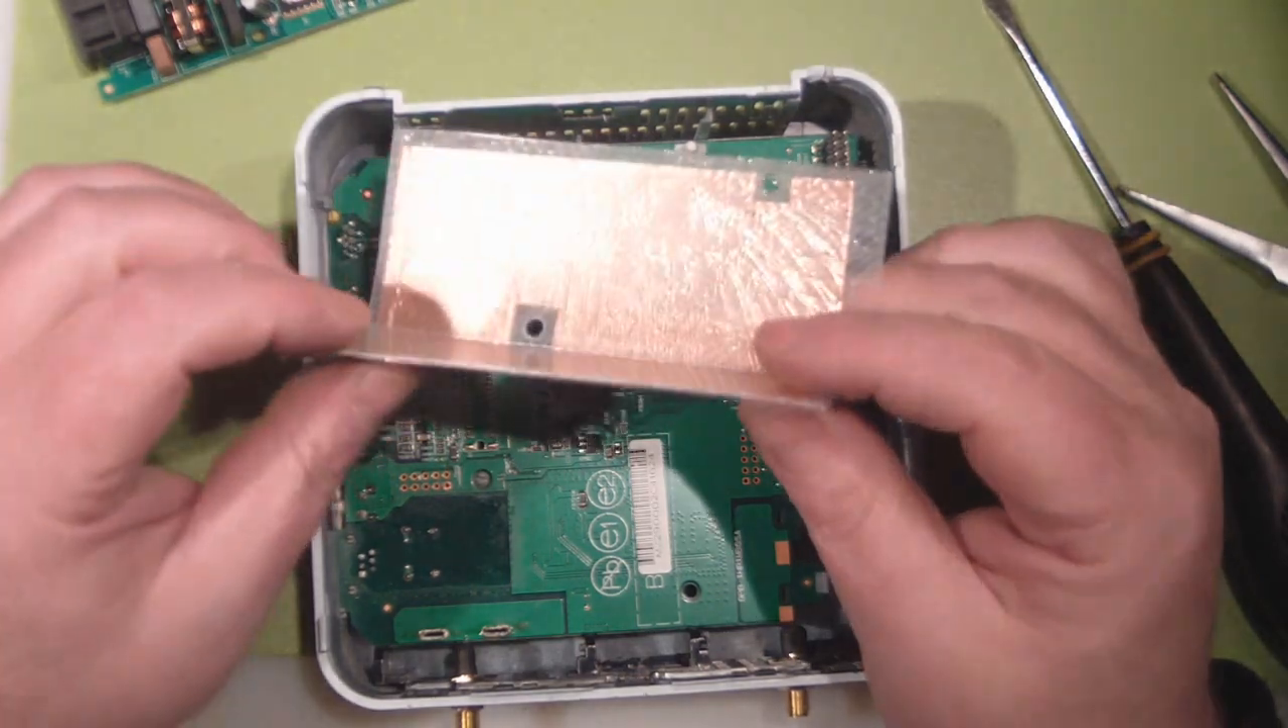So what I've done, I've made a shield out of some plastic and I've sandwiched in the middle some copper tape.